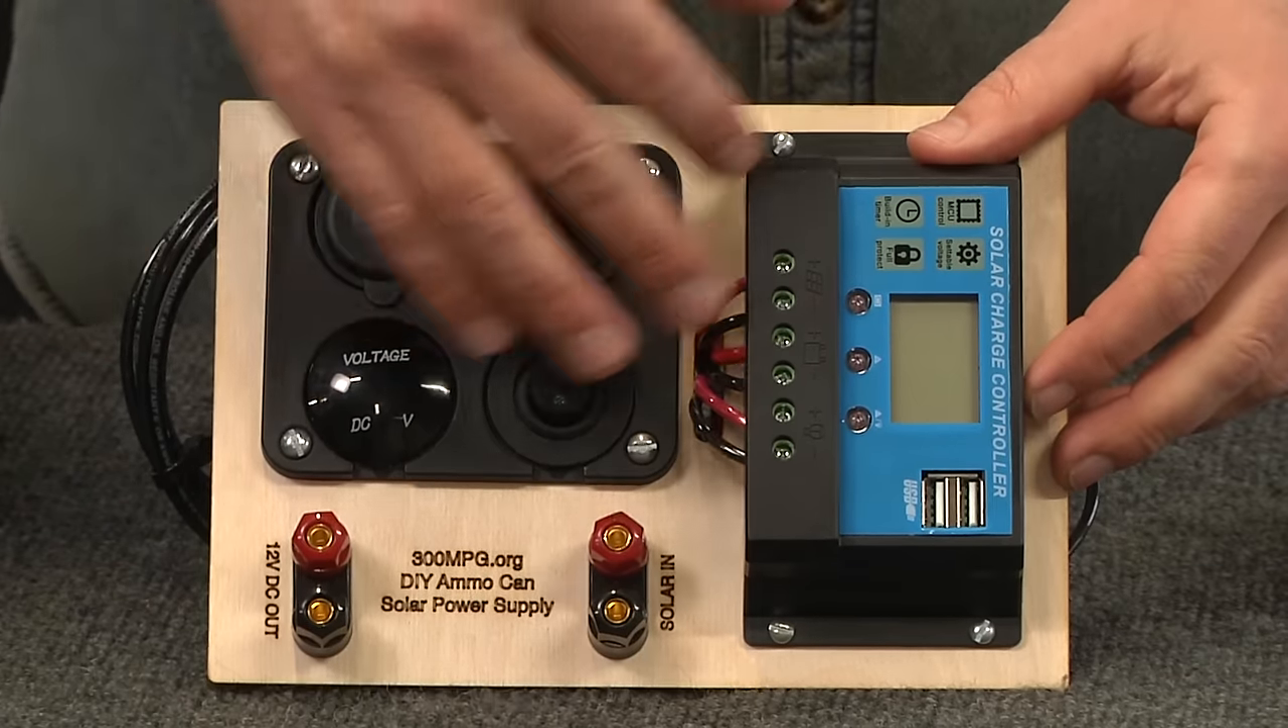The solar charge controller is mounted down, all the other components are mounted down.